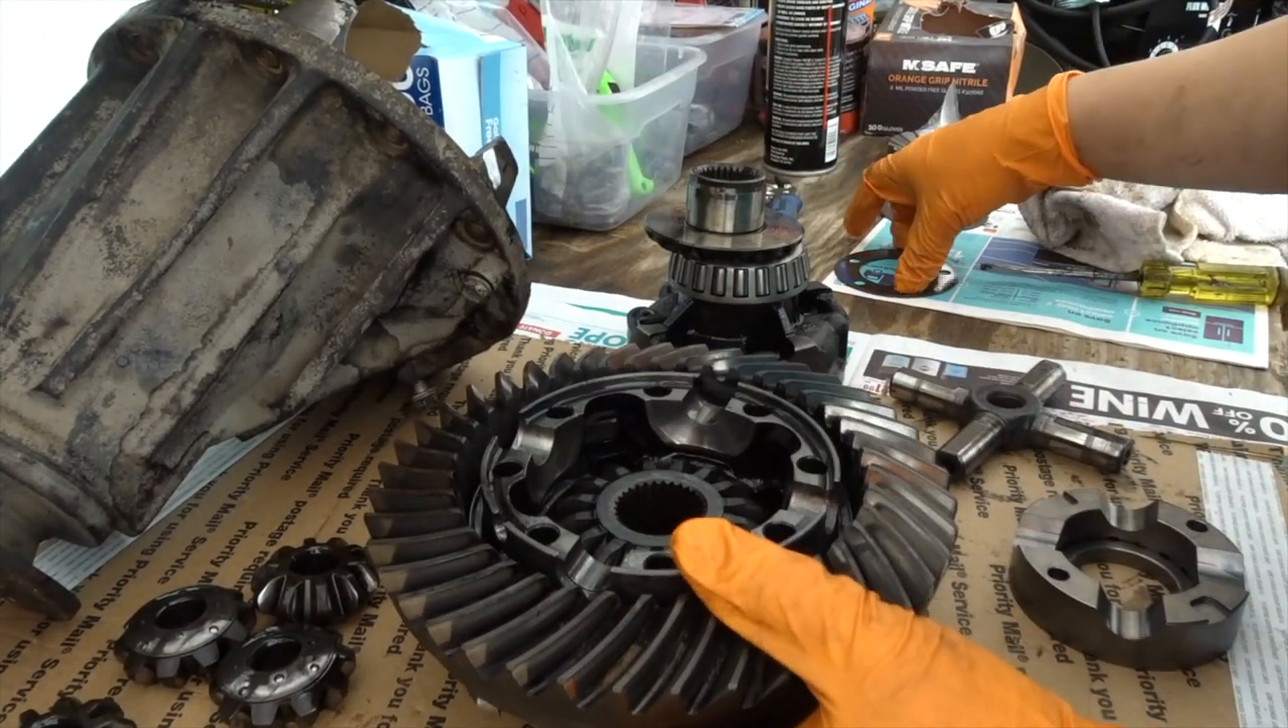So I removed the cross pin. I removed the small spider gears.